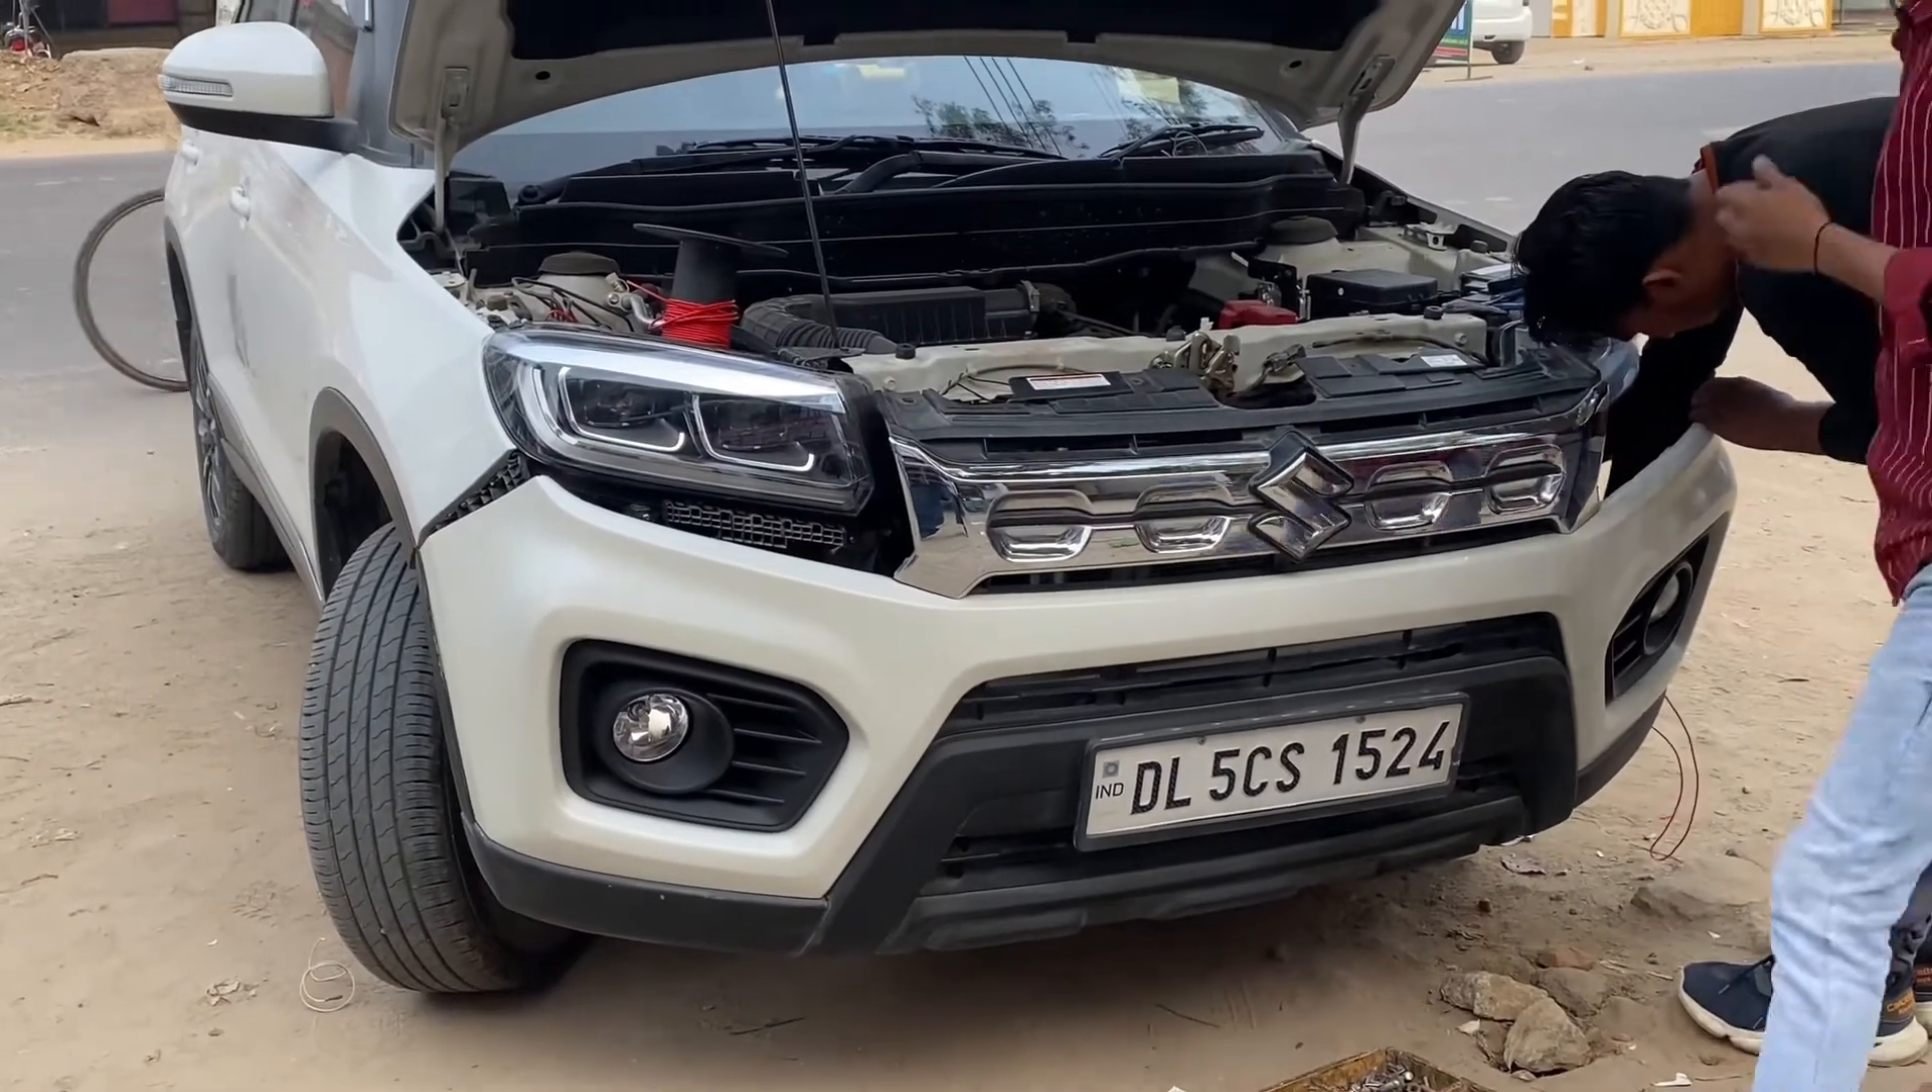गाड़ी के नीचे फोग लैम्प भी लग गया है और उसका जो कवर था फोग लैम्प का वो भी लग चुका है।